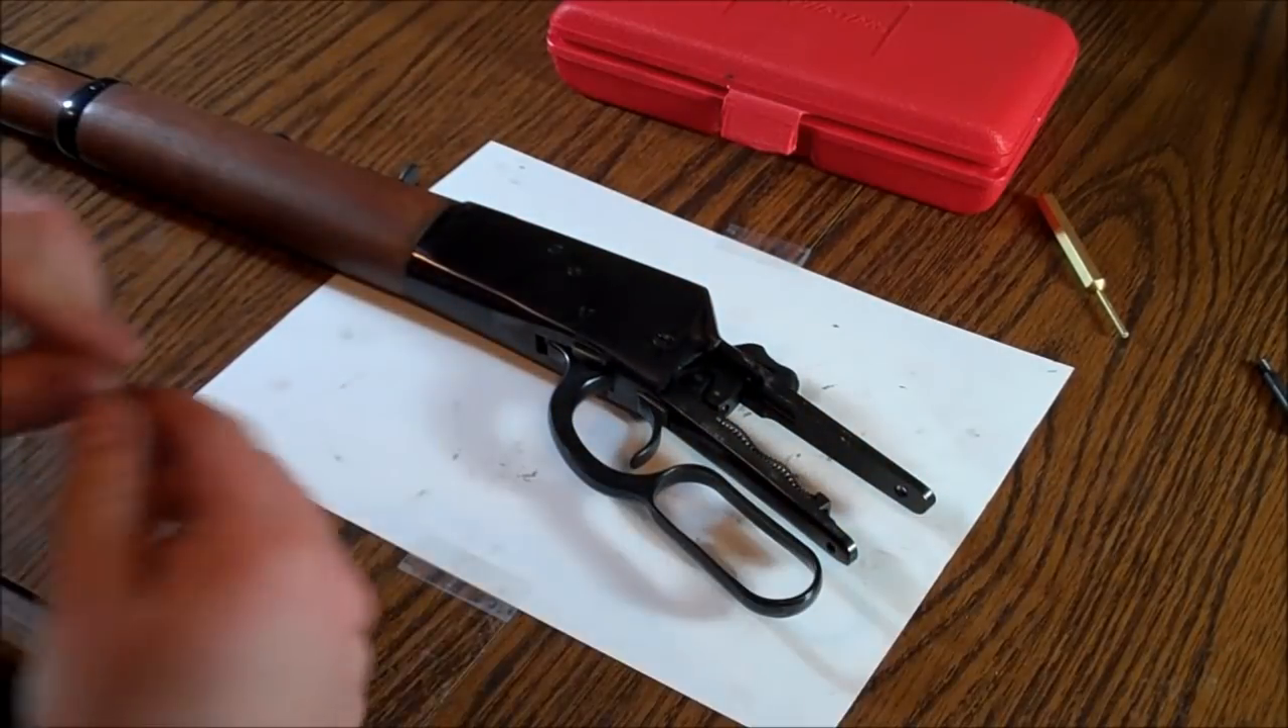So now your stock is off.